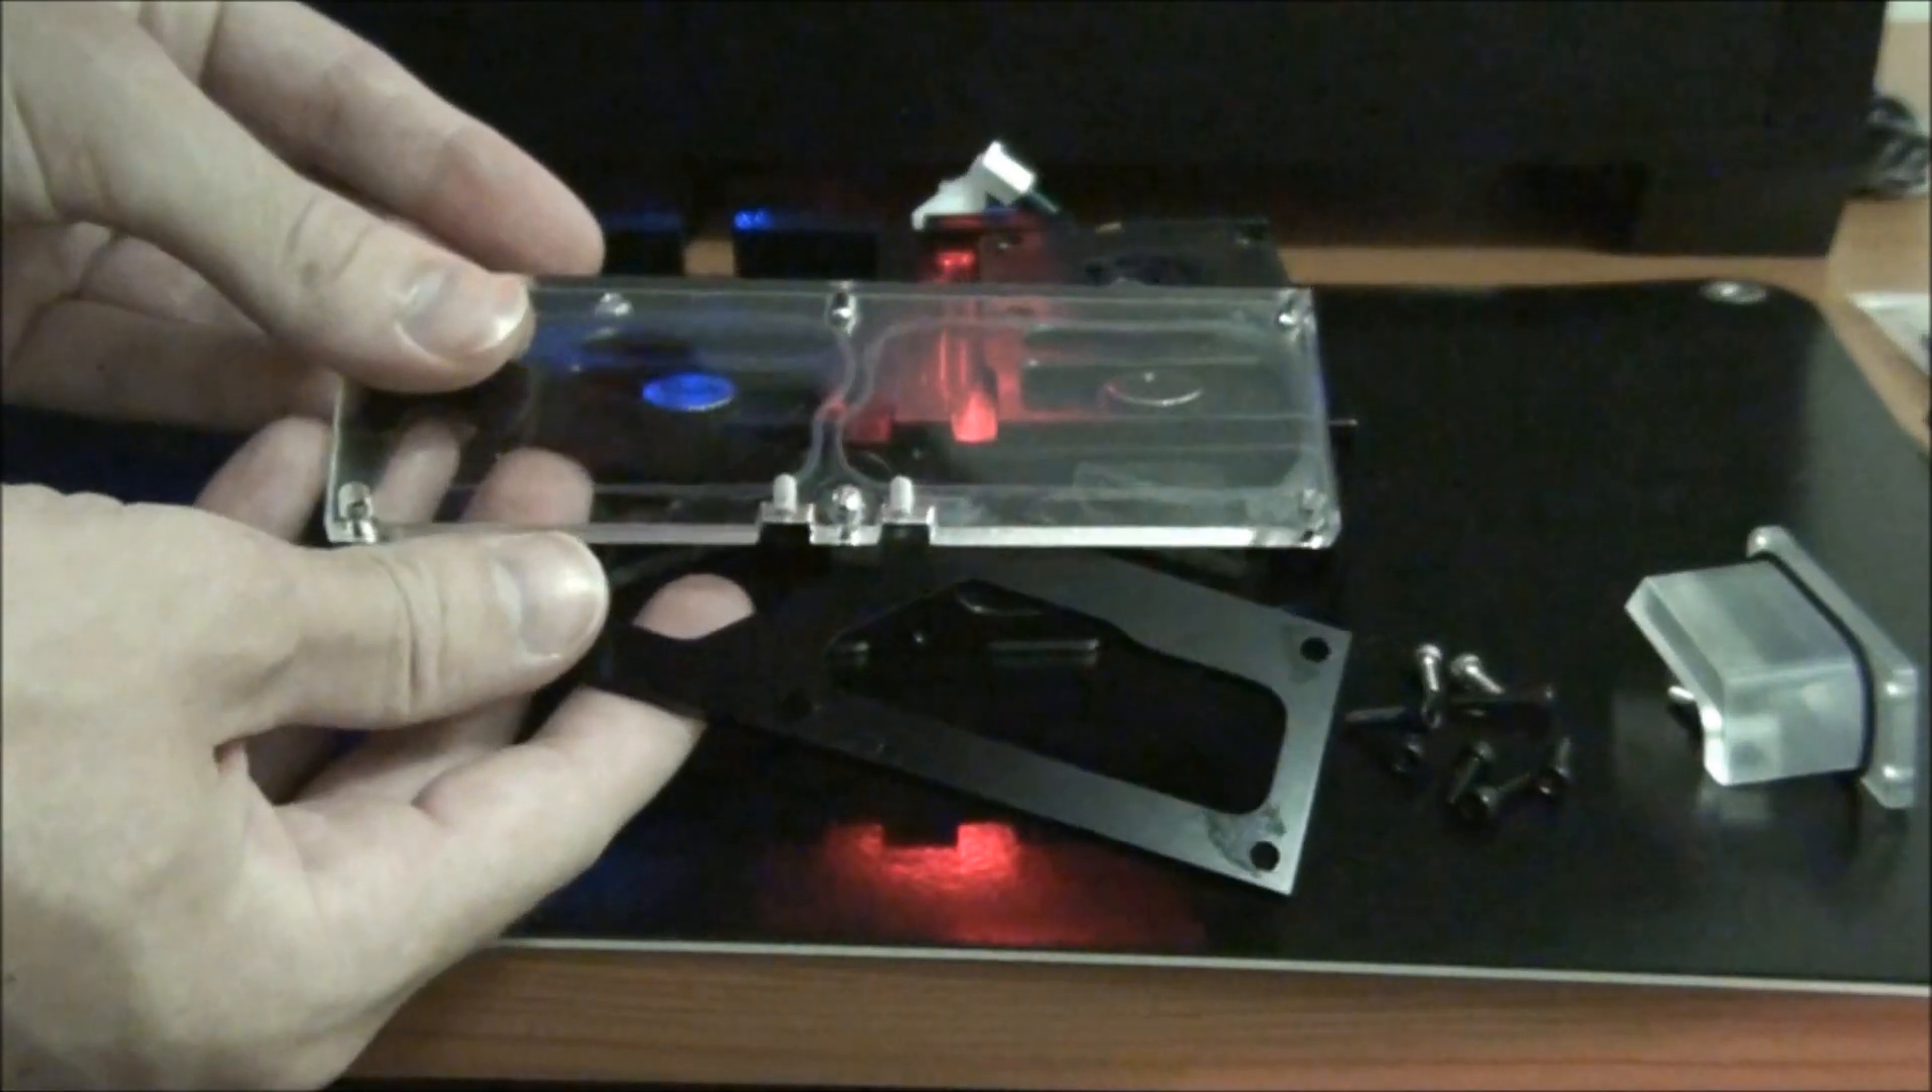Okay, so I have the window off. It's actually in two separate pieces. The black front plate, and then the acrylic window, which is approximately five millimeters thick.